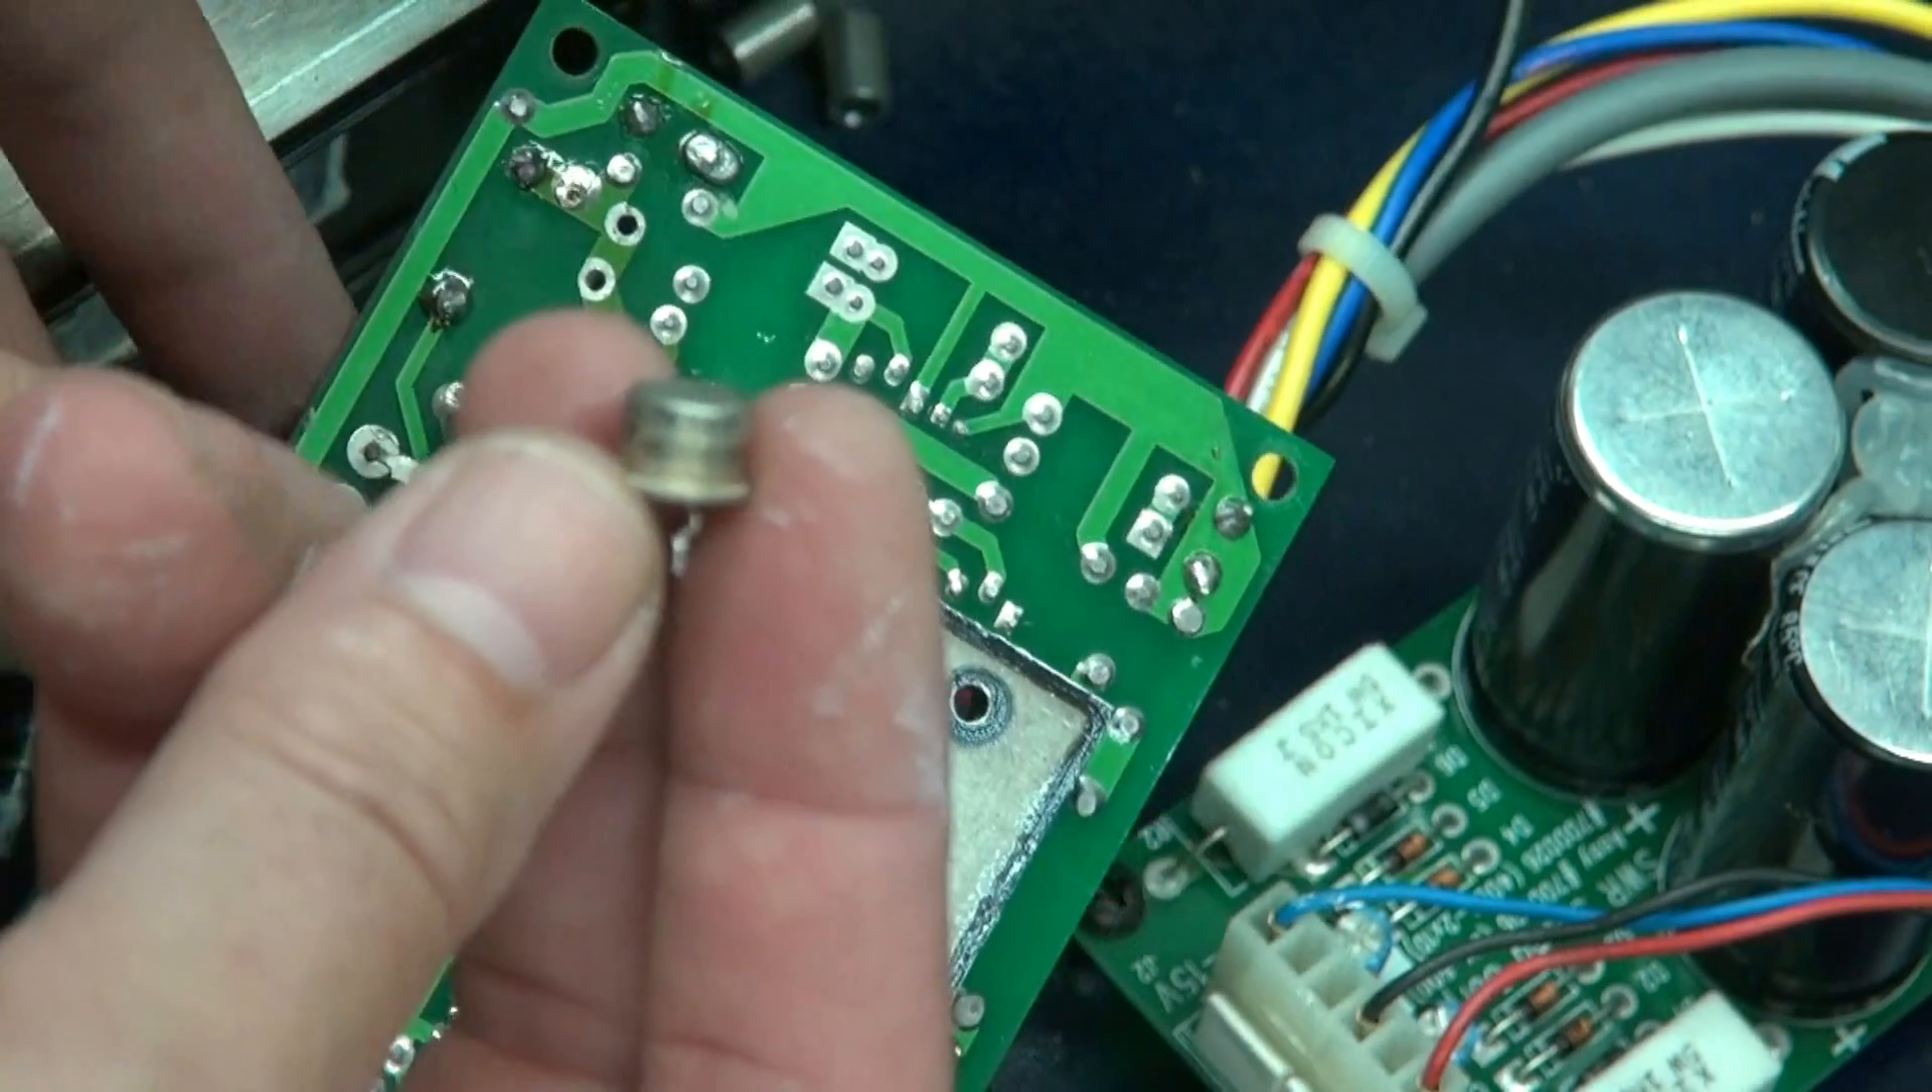Transistor is removed. Holes are cleared.